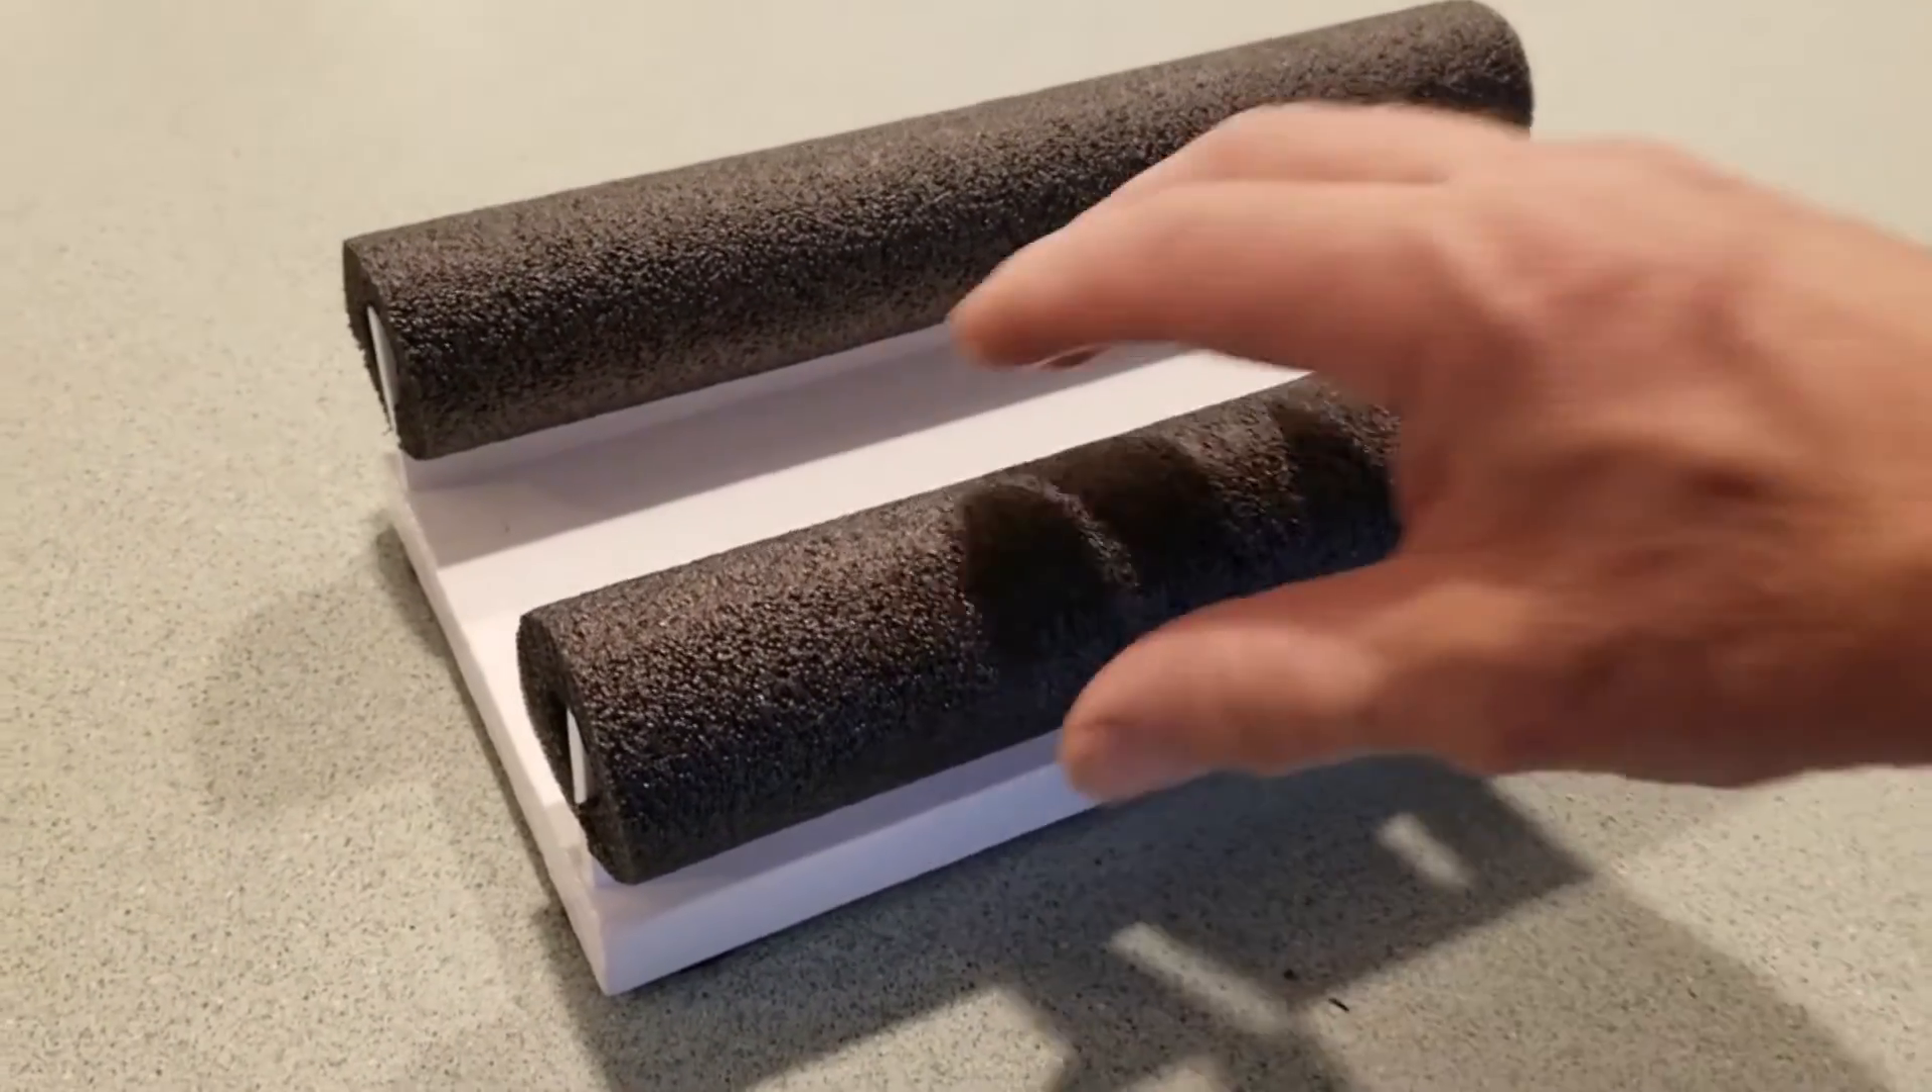Here is the finished boat stand. Pipe insulation glued on.